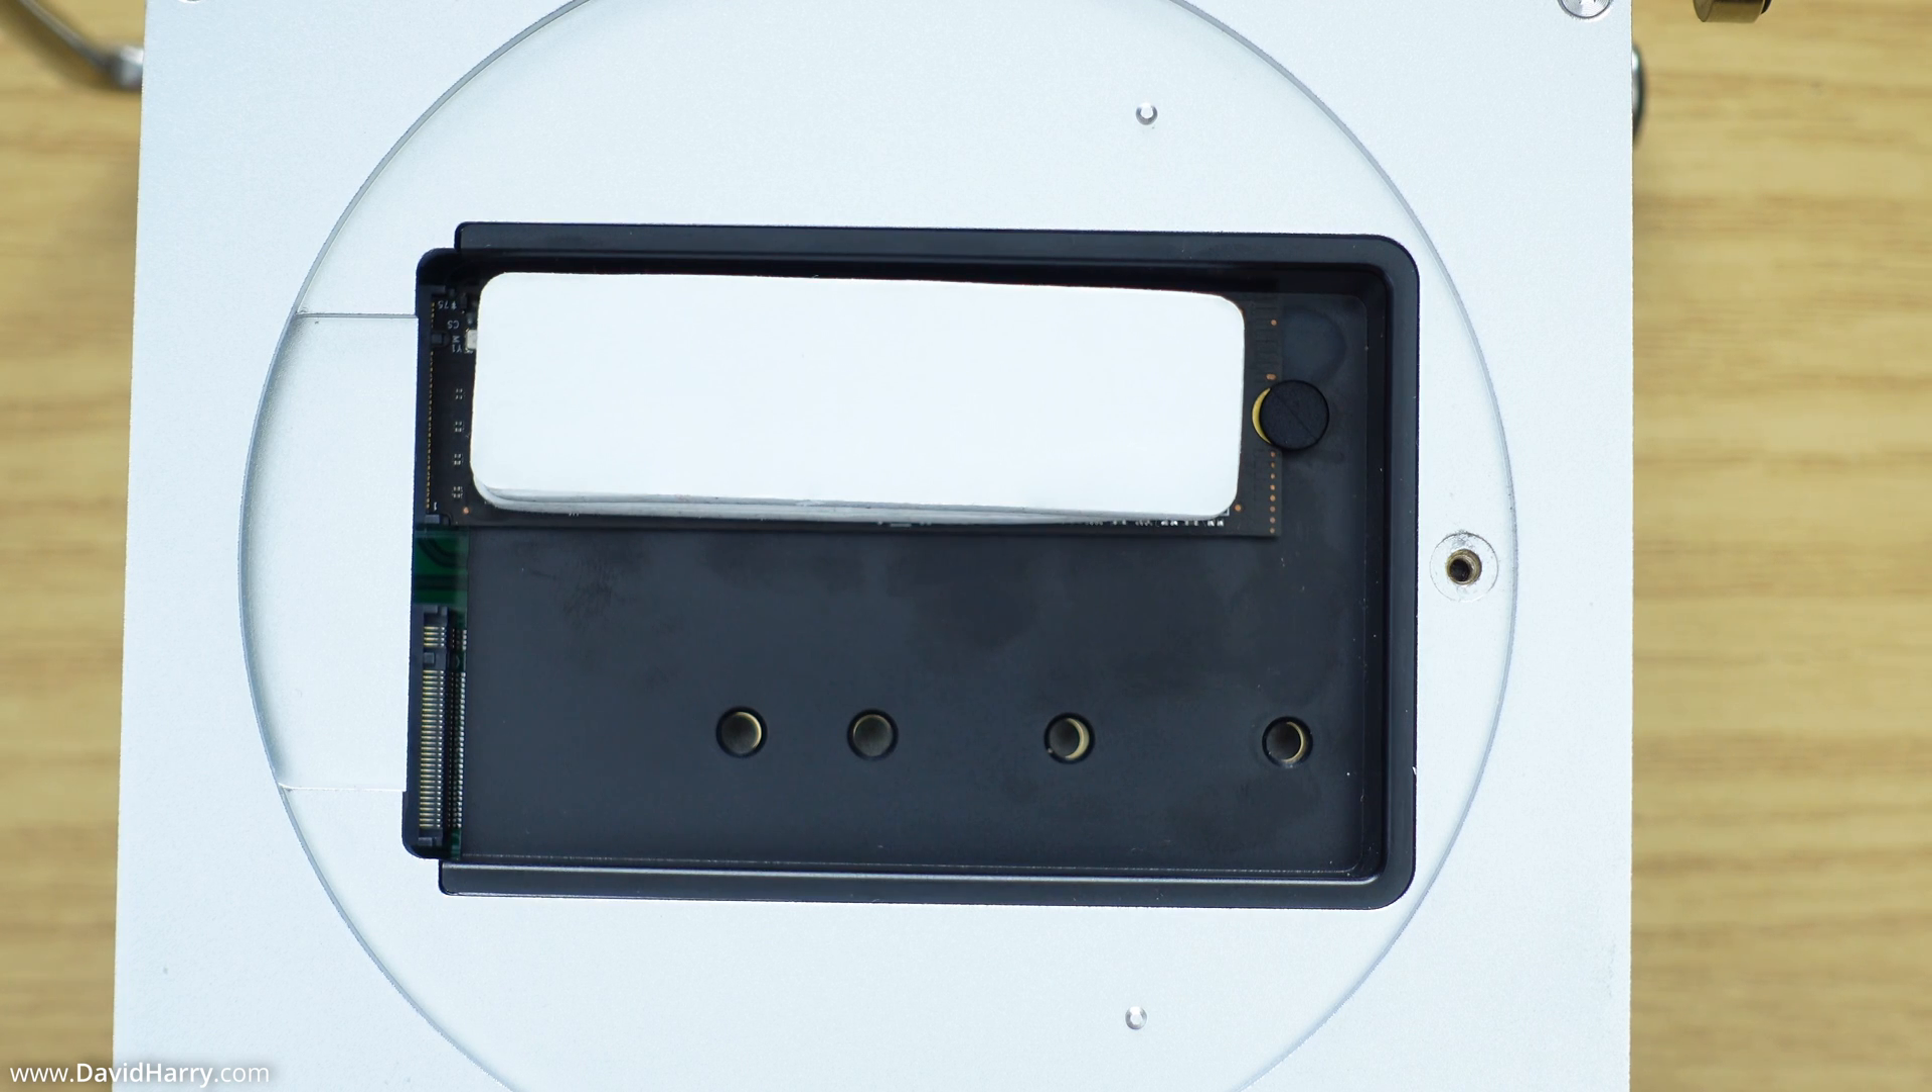That is one of the ssds installed with its thermal pads.